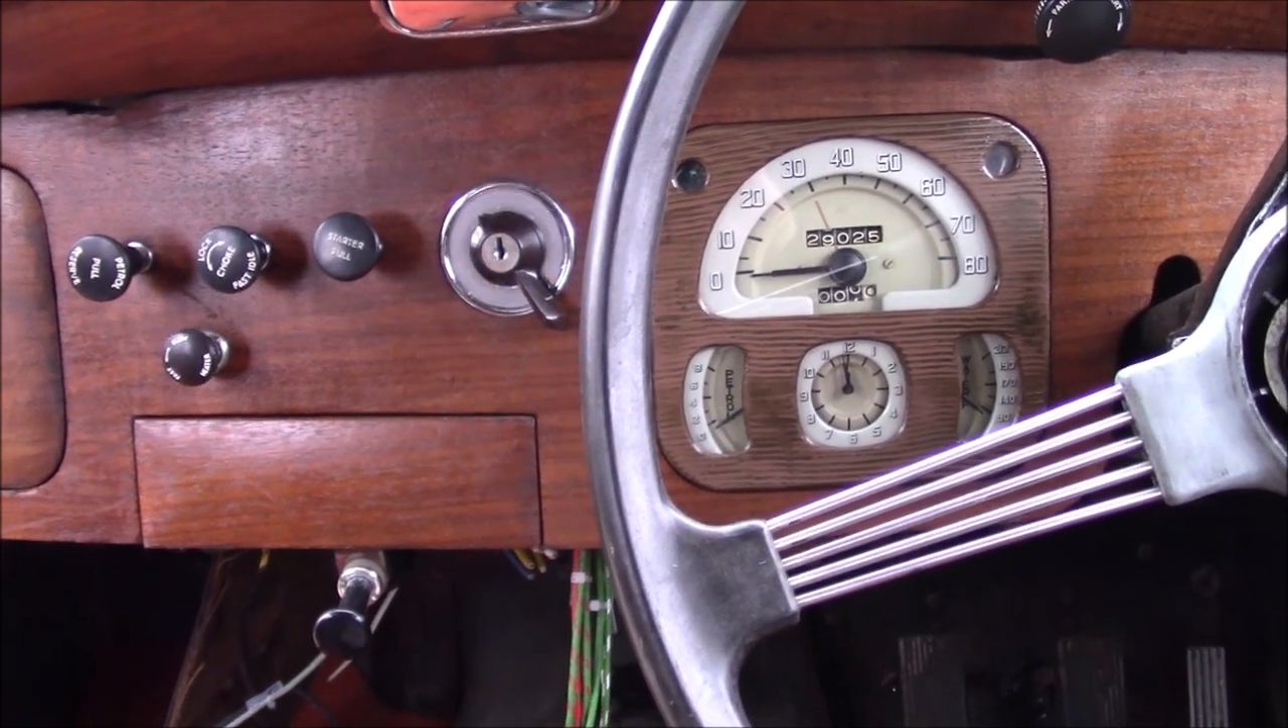I've got all the gauges back in now, which is fantastic.